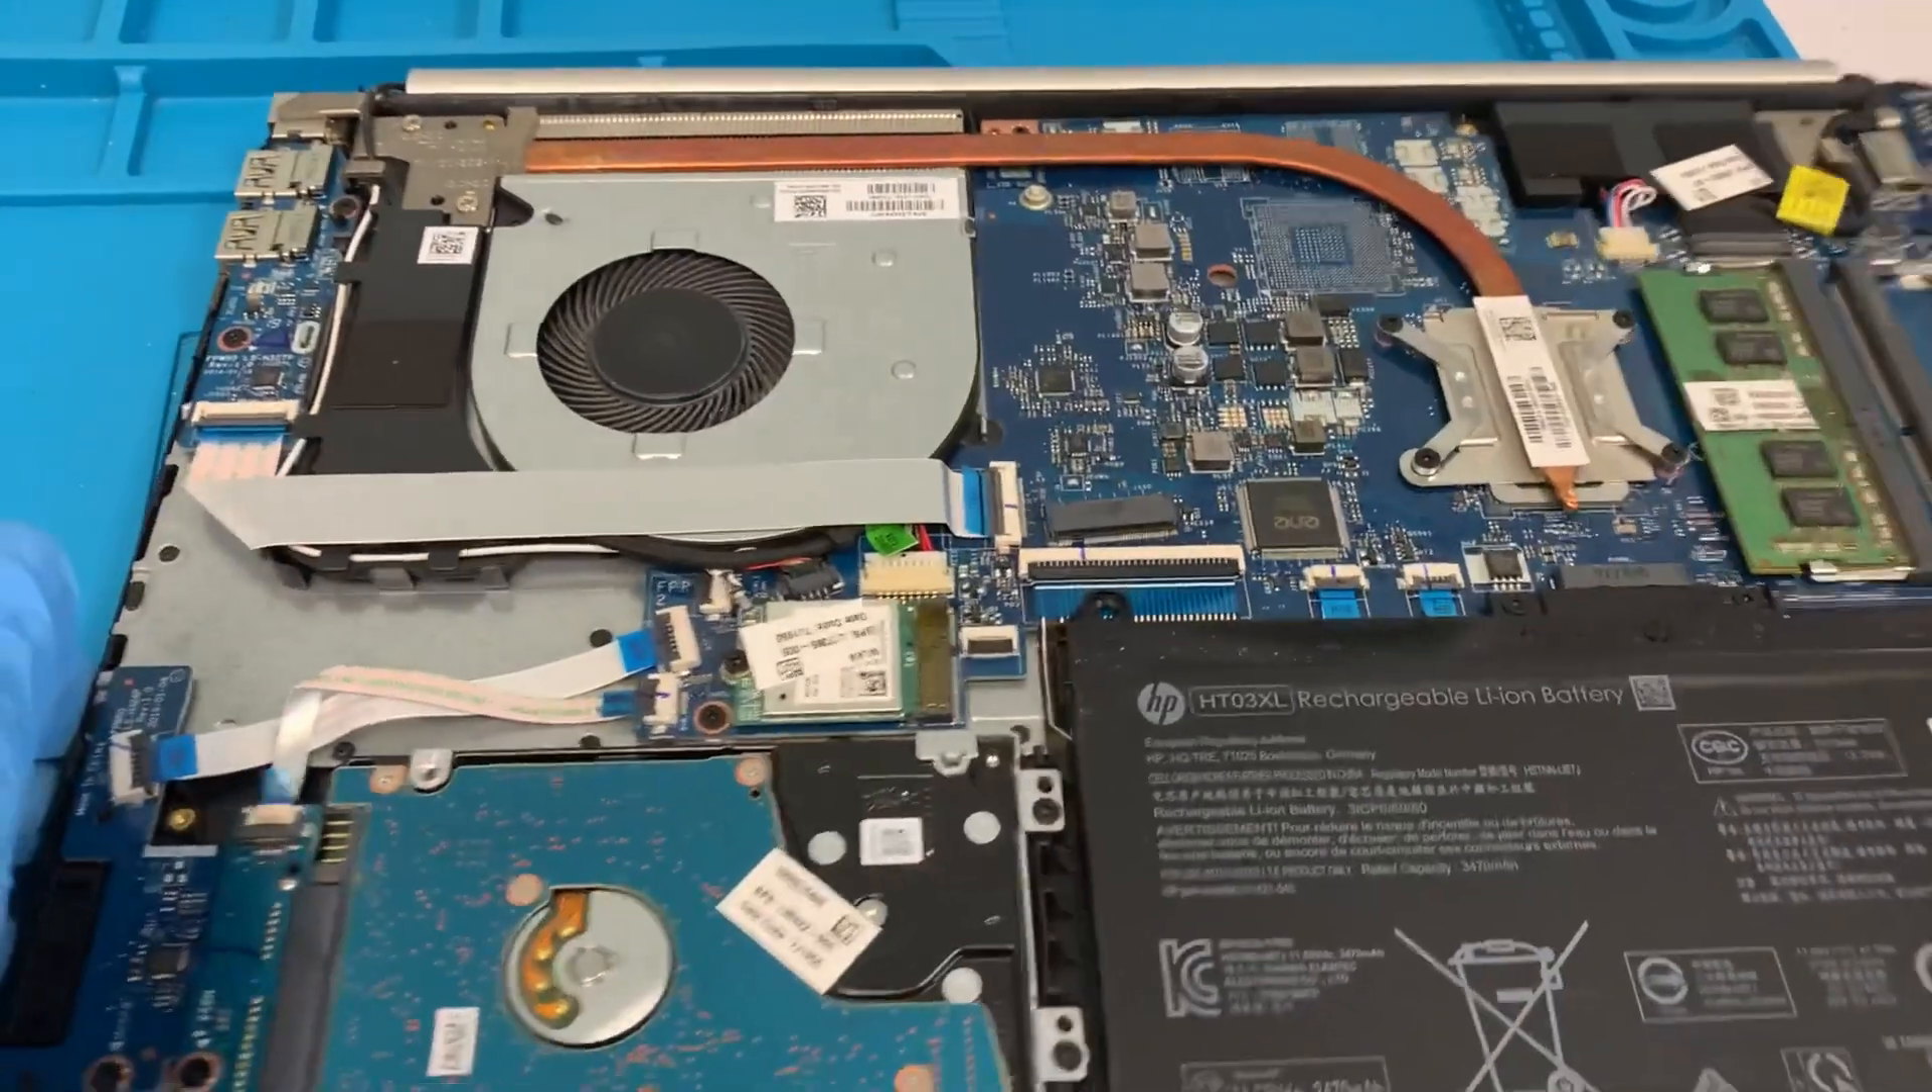And just like that the bottom cover is off.